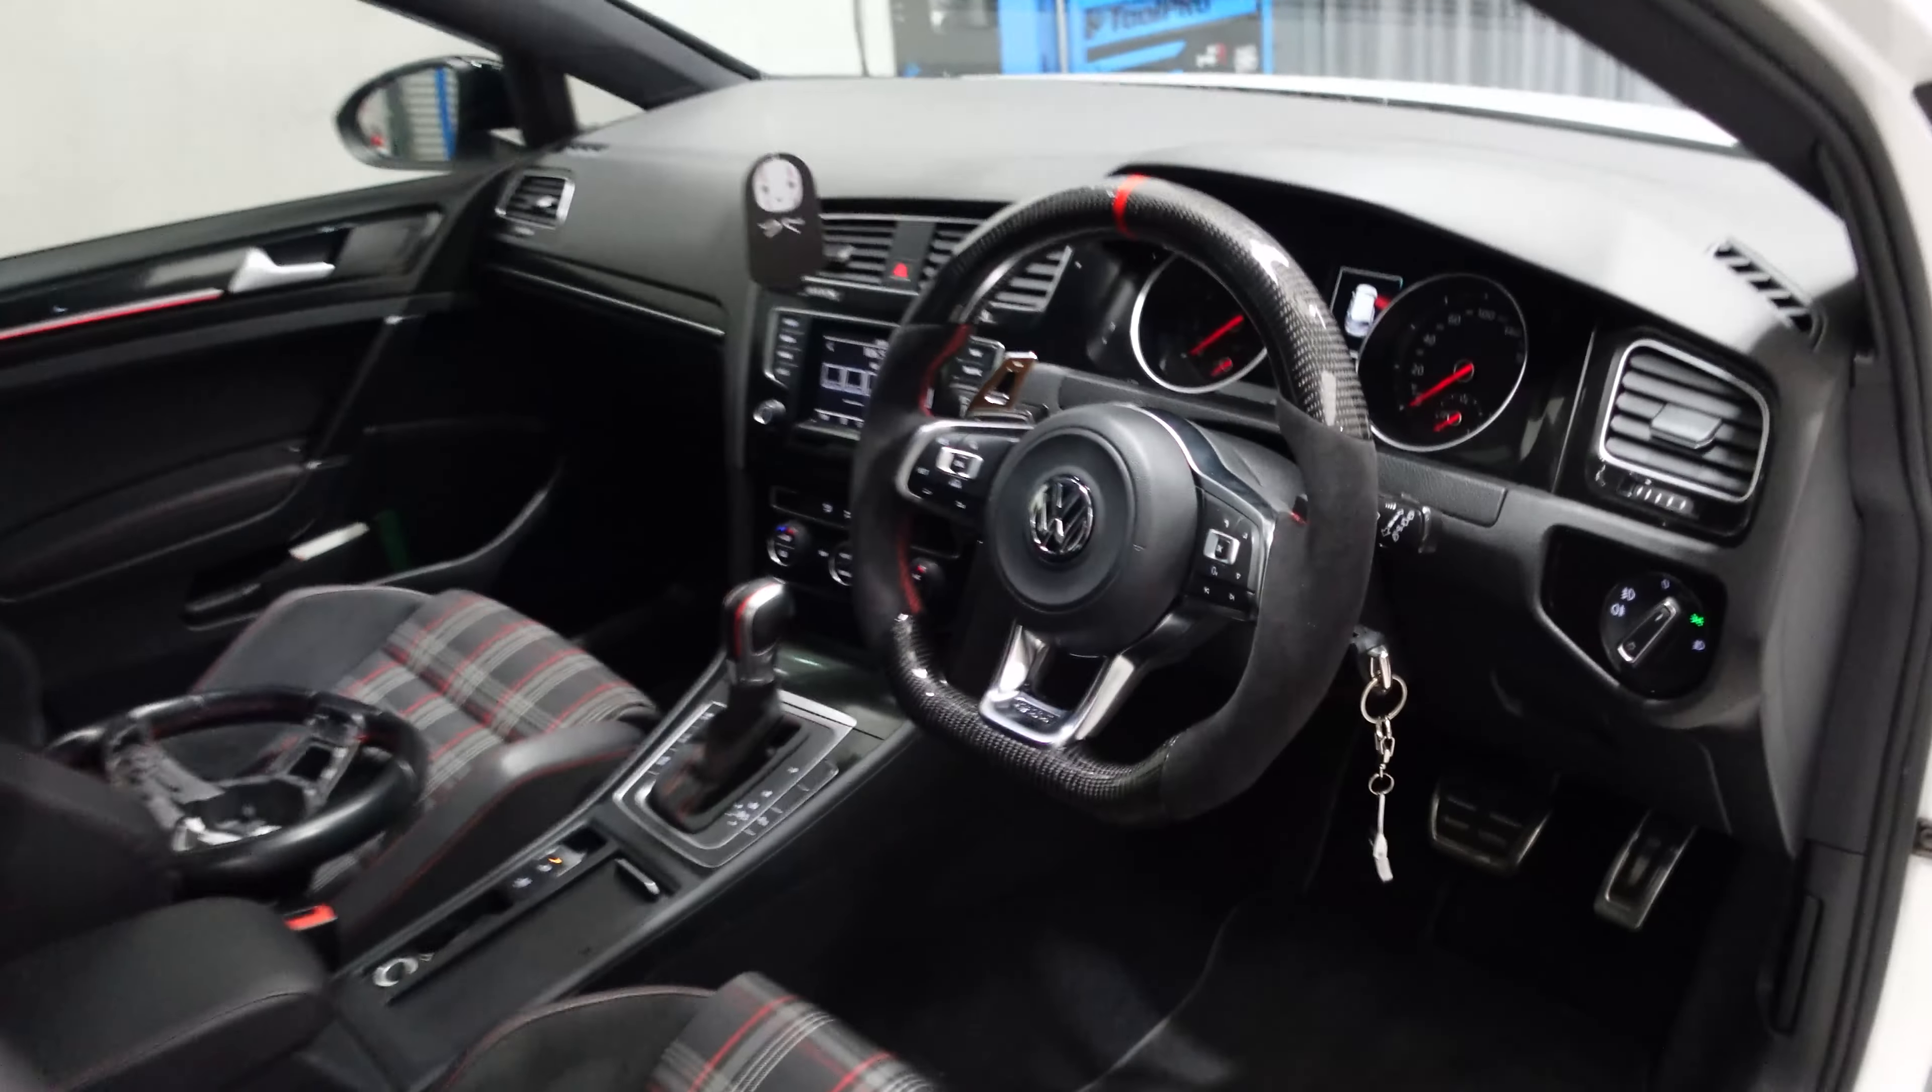So everything's finished on jackson's car we've put the steering wheel in for it.